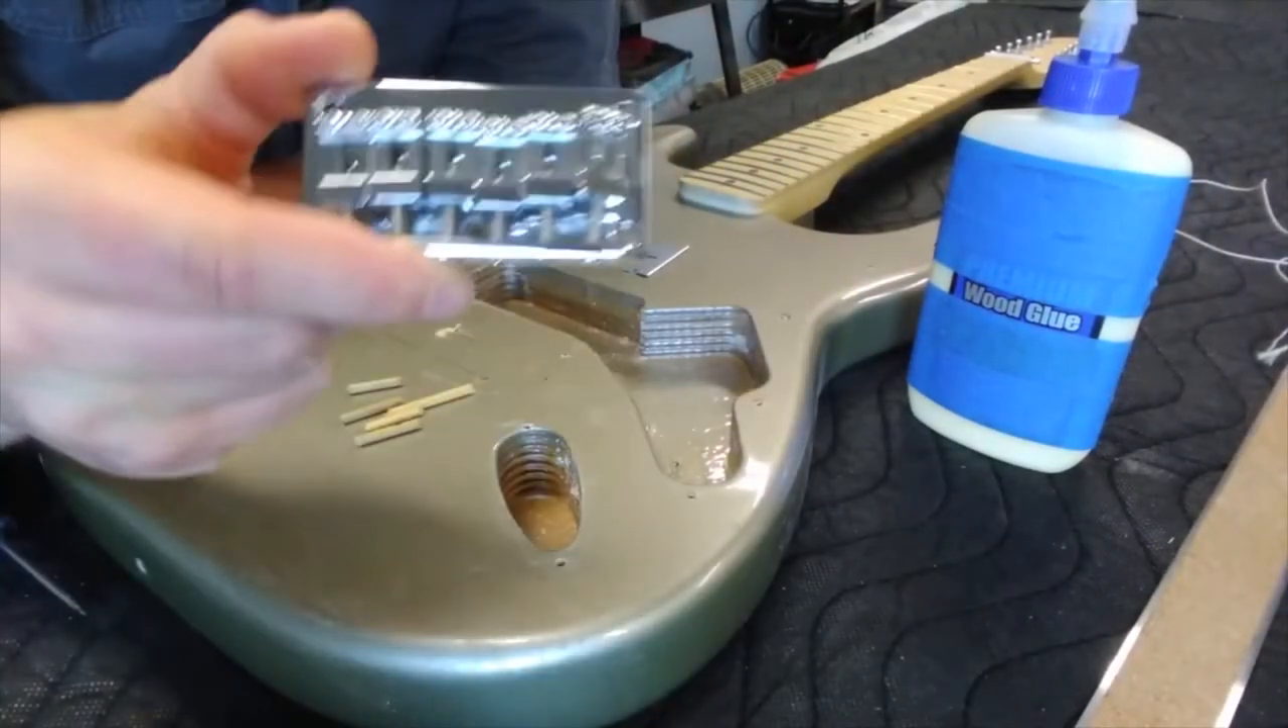I have taken the original six string bridge off of this guitar and this bridge had one two three four five different mounting screws holes that held it to the guitar.